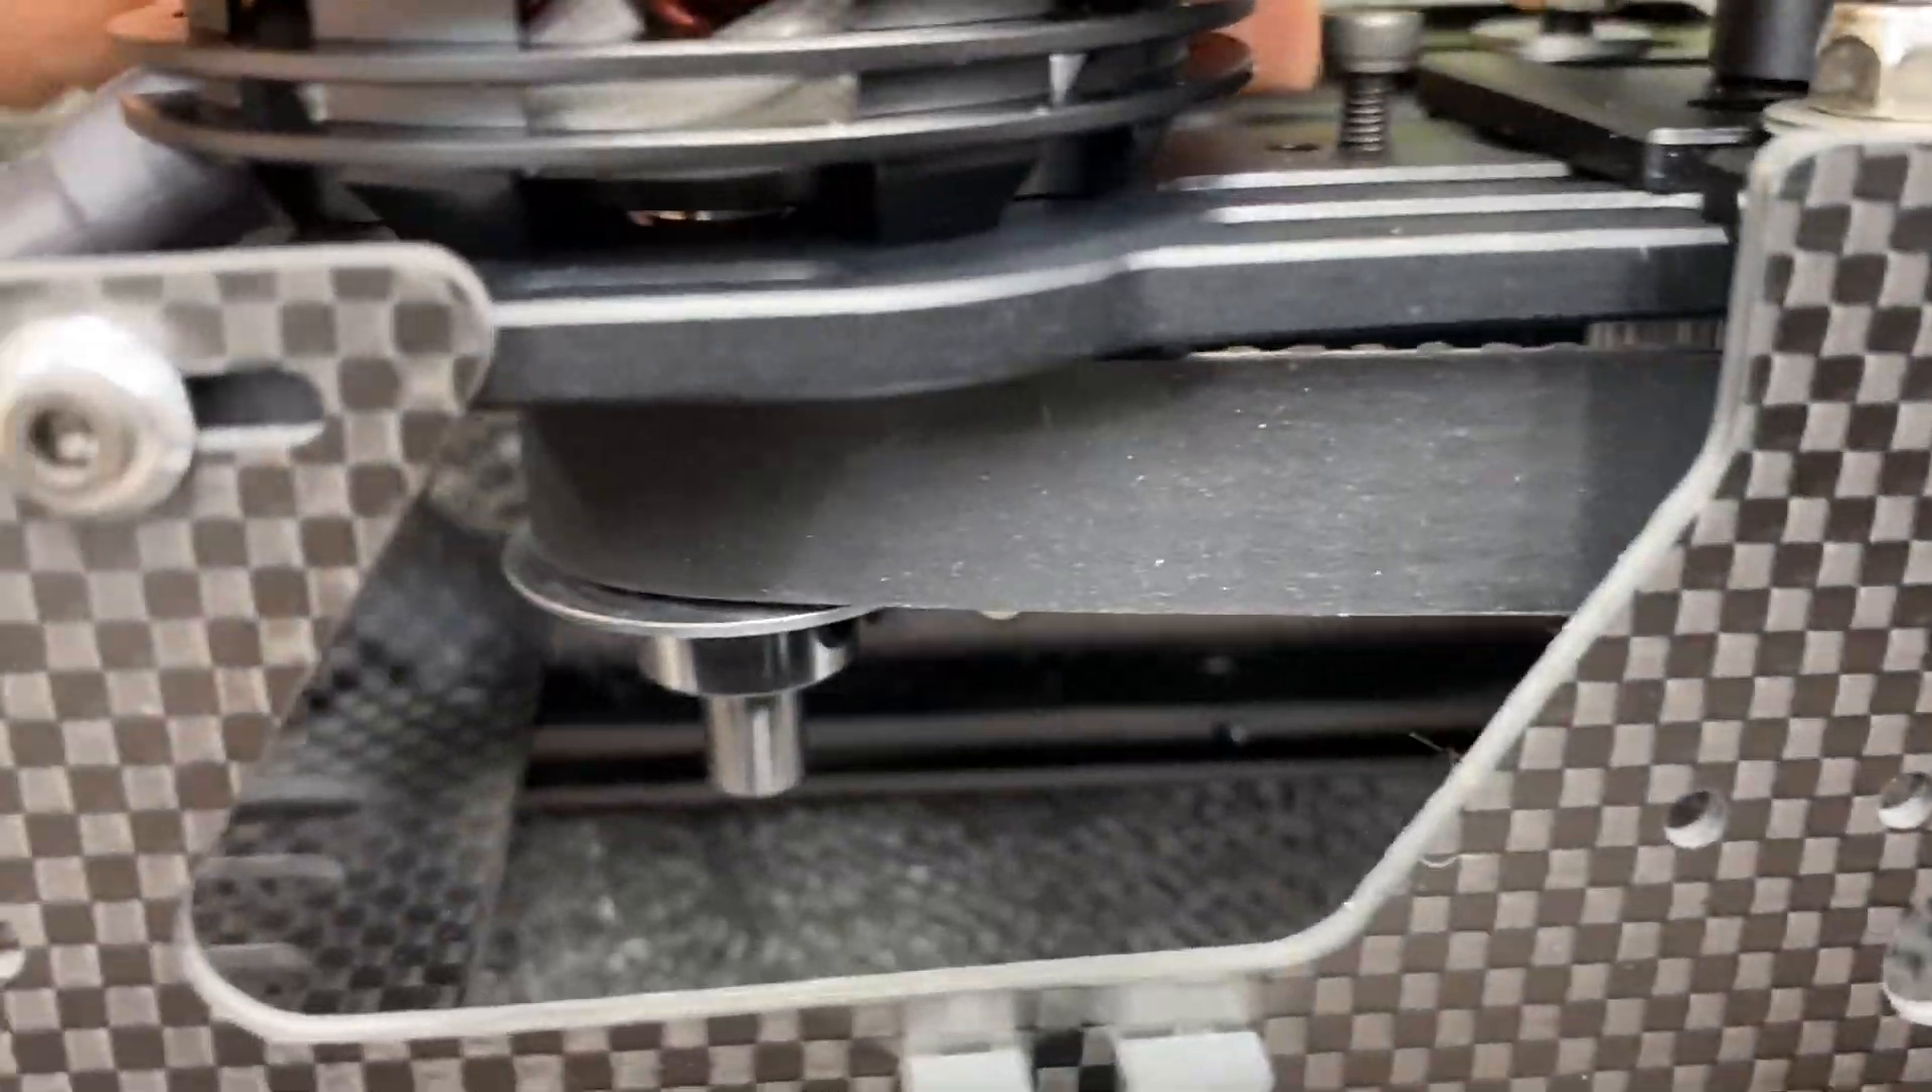And we're going to look and we notice that our shaft is sticking out.